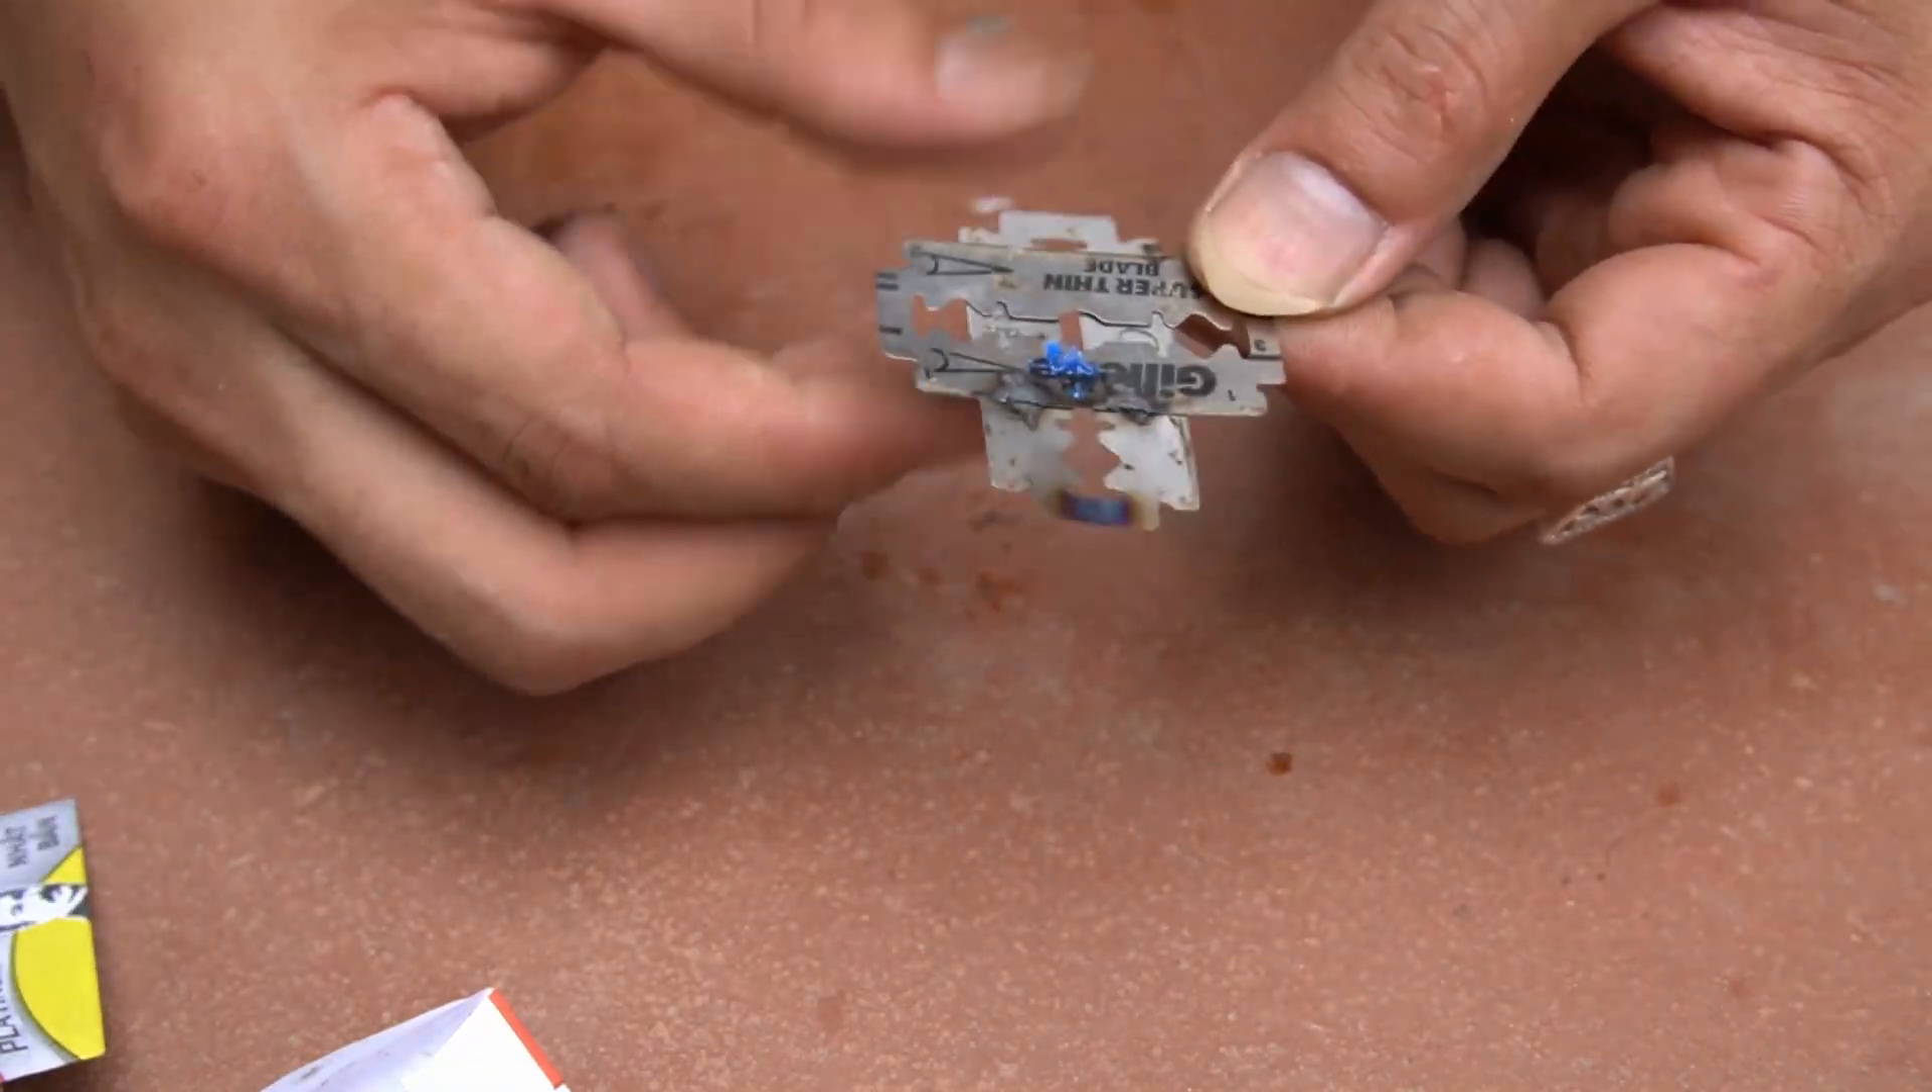I placed the two razor blades on top of each other.